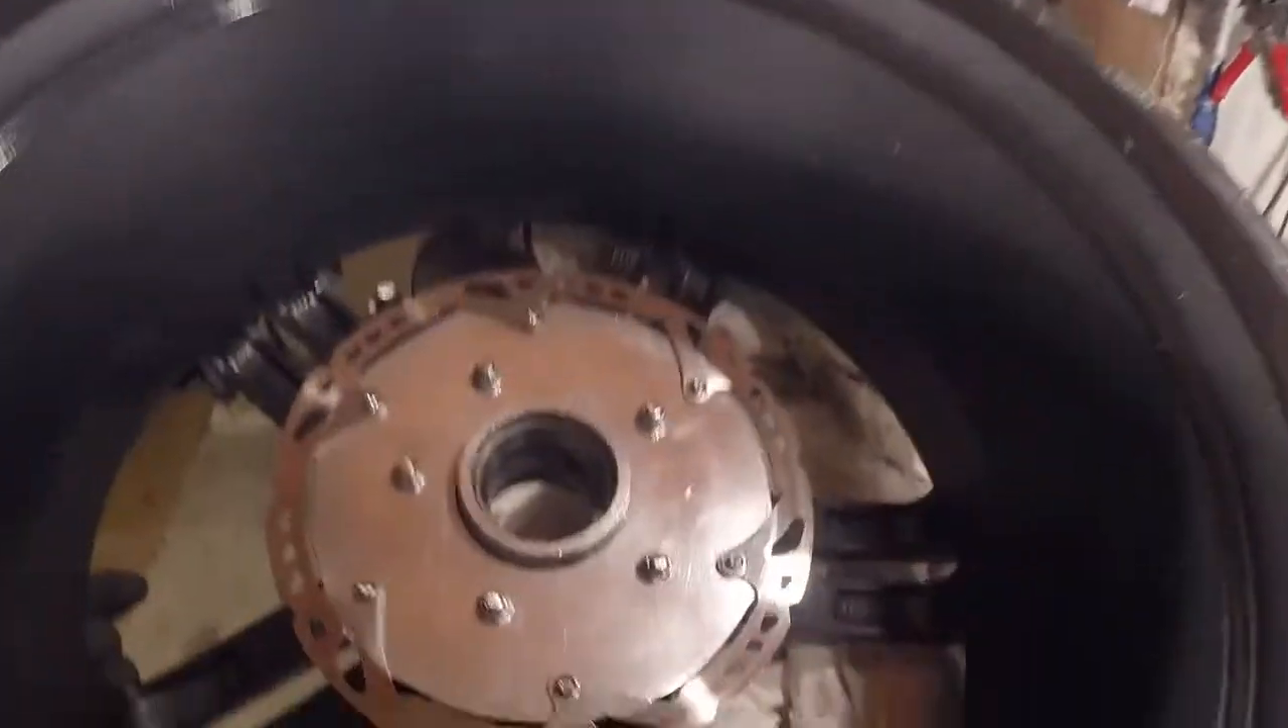There we have the hub and the disc mounted on the wheel.